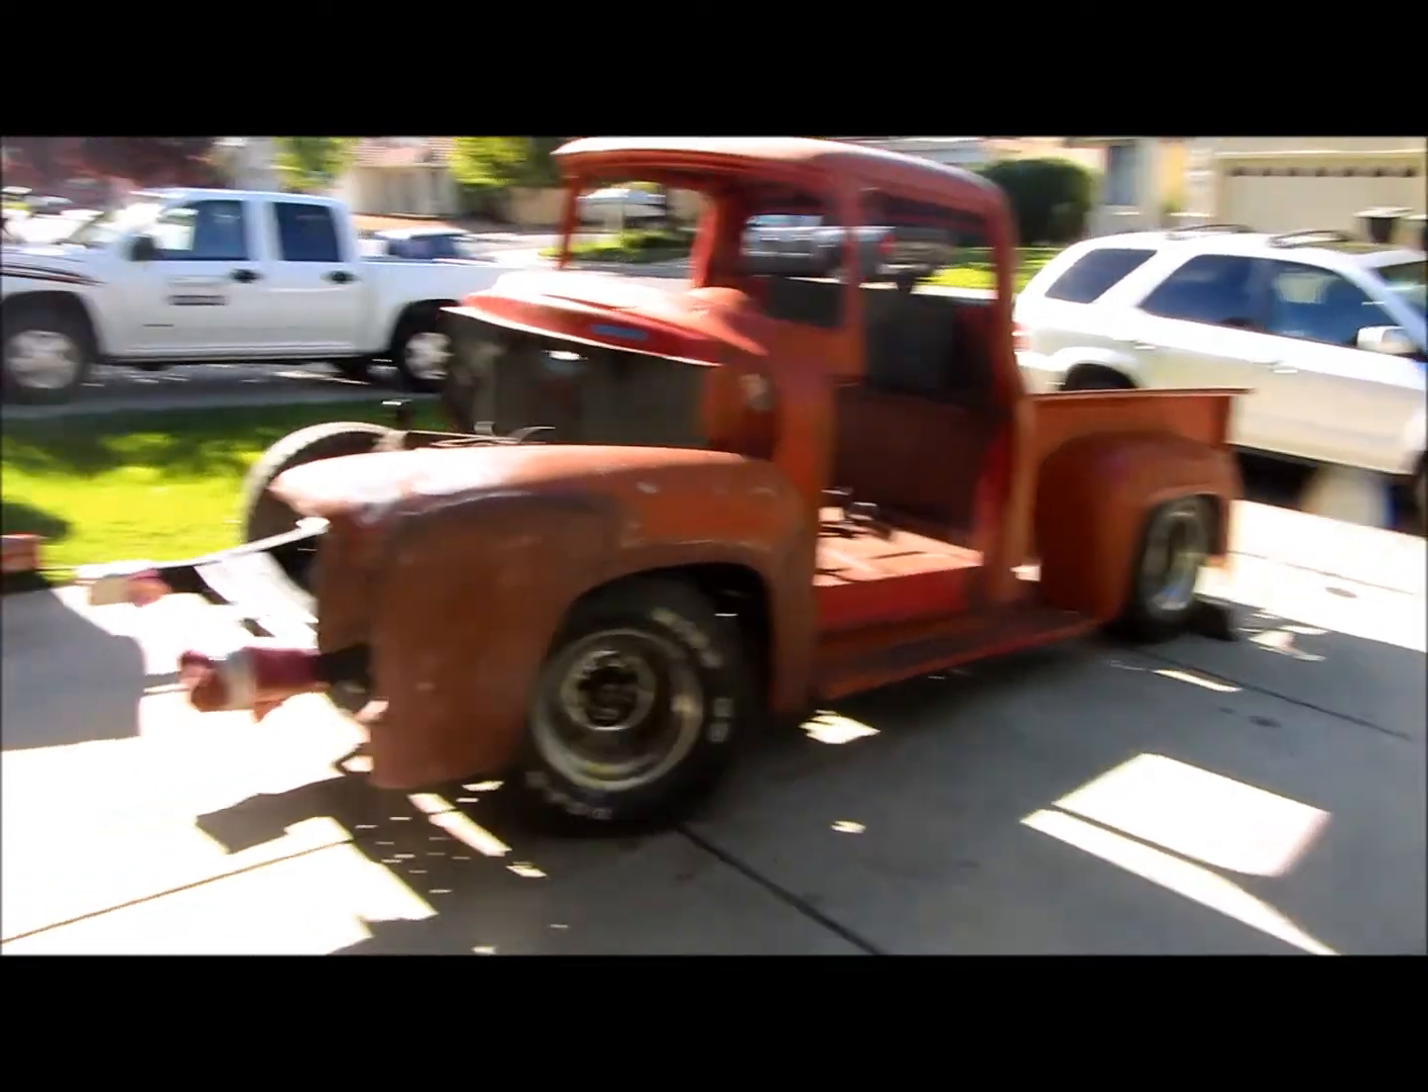We'll take it back off to do the bottom. But I have the front rear fenders and the running boards mocked up to see how it looks.